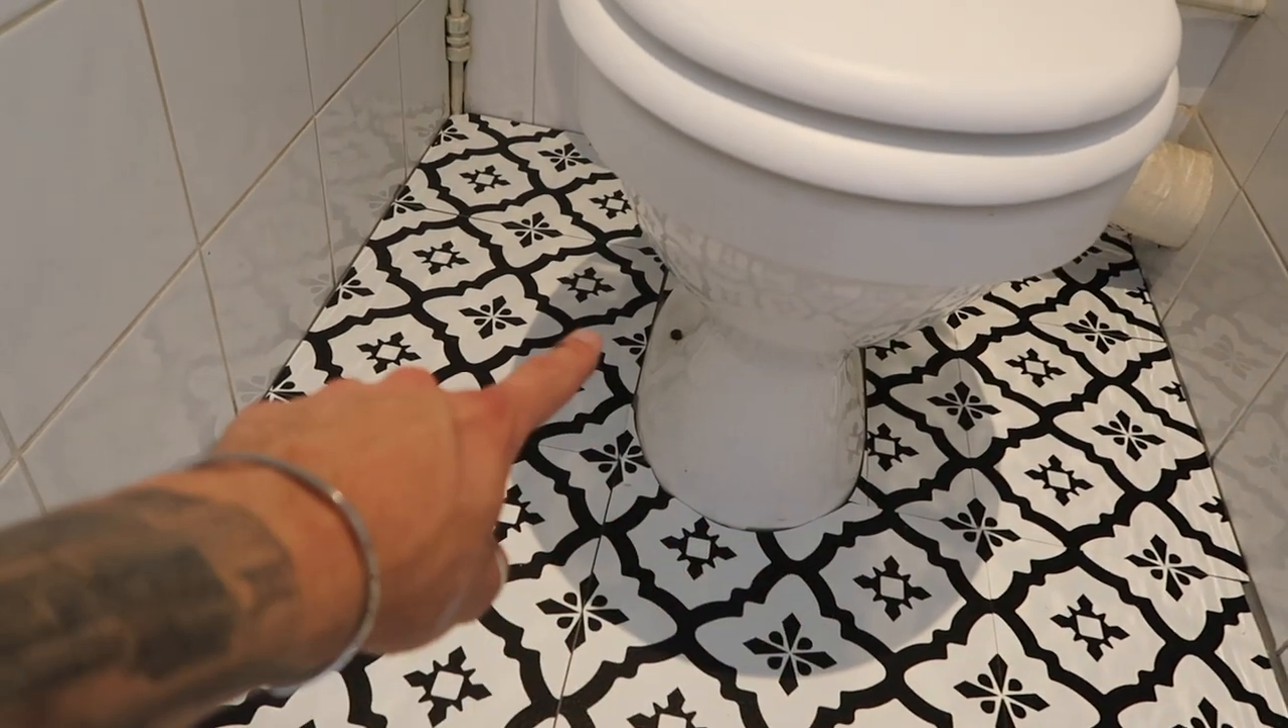Tiles are officially done.